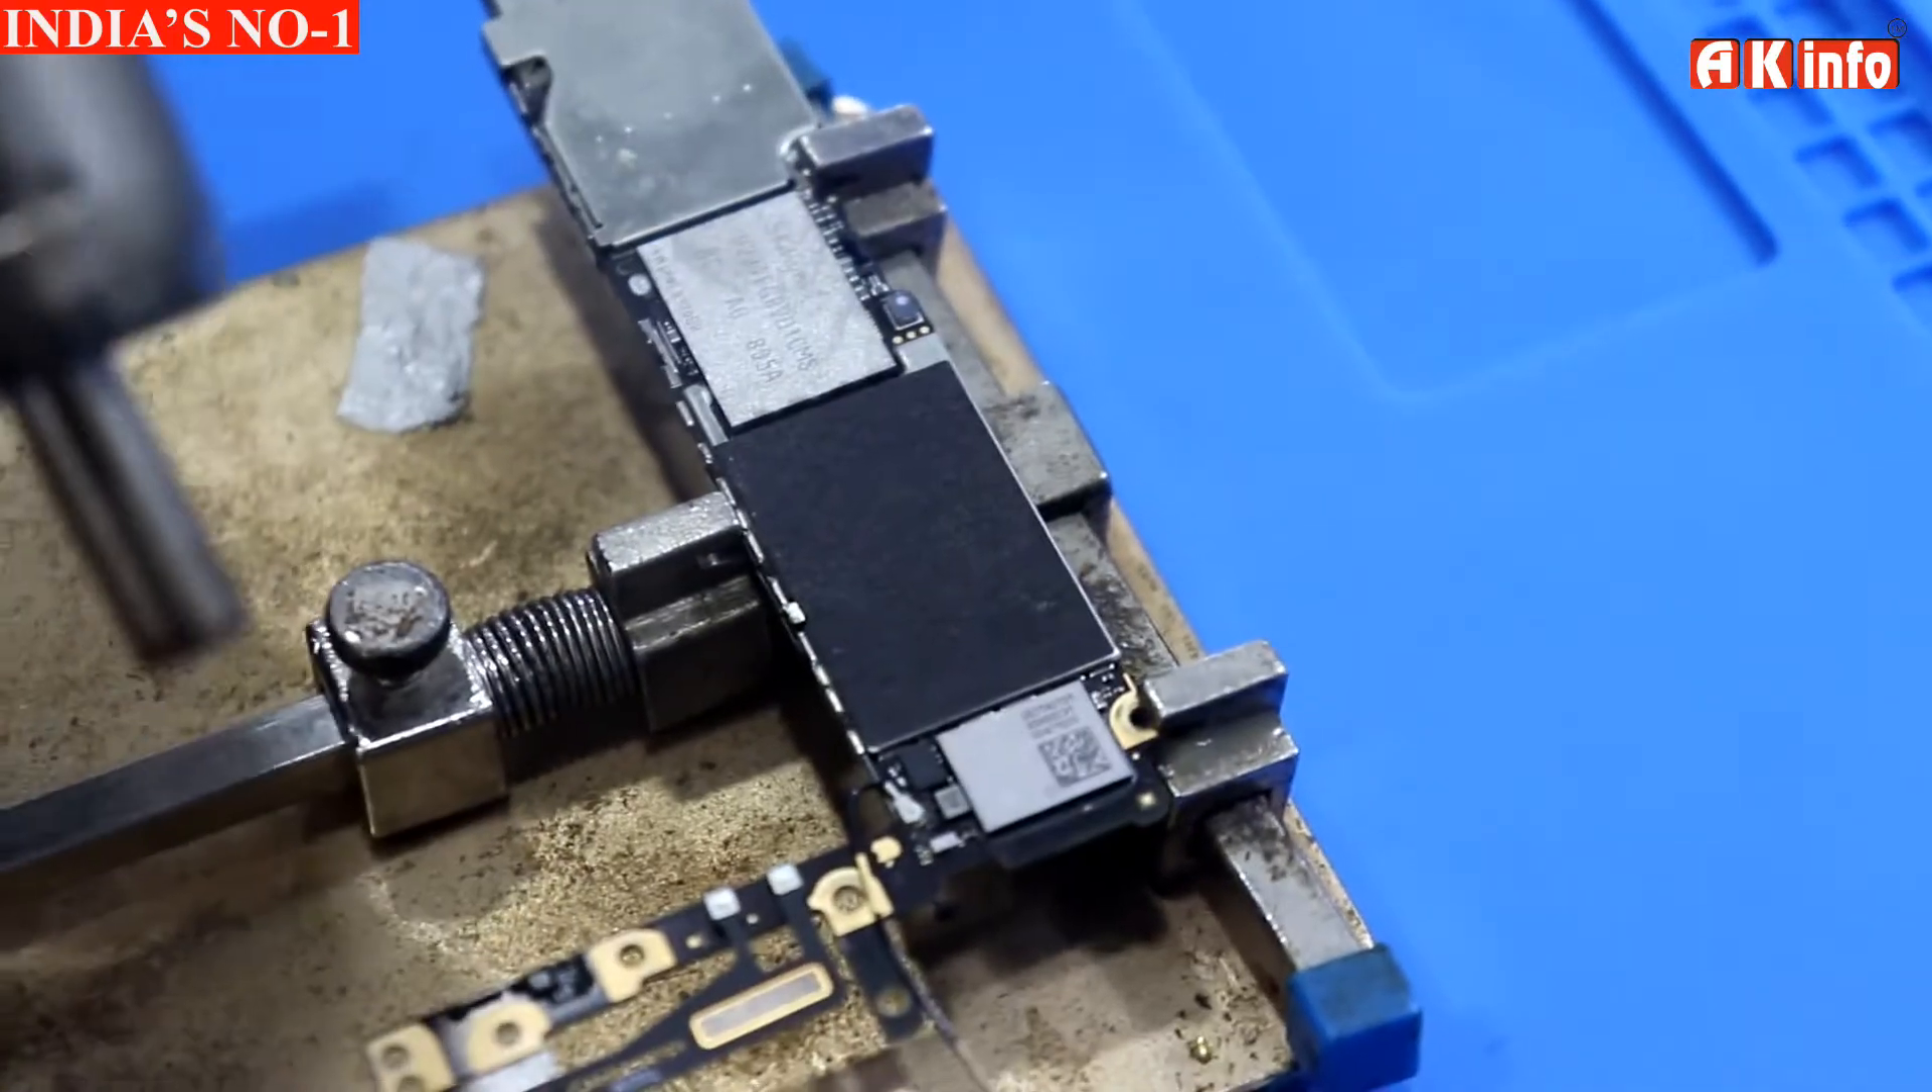दोस्तों हमने PCB stand पर बोर्ड को अपने लगा लिया है।